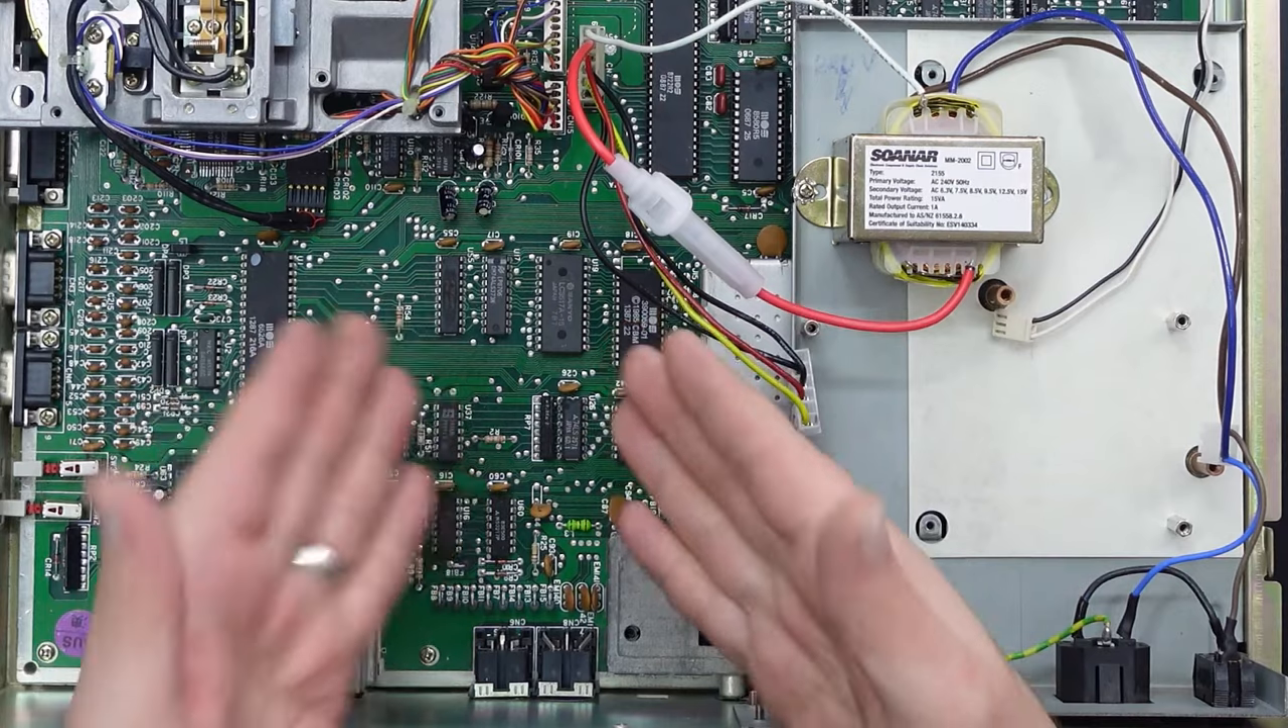All right so whip off the cover and as you can see I've already put in an AC transformer for the AC supply.